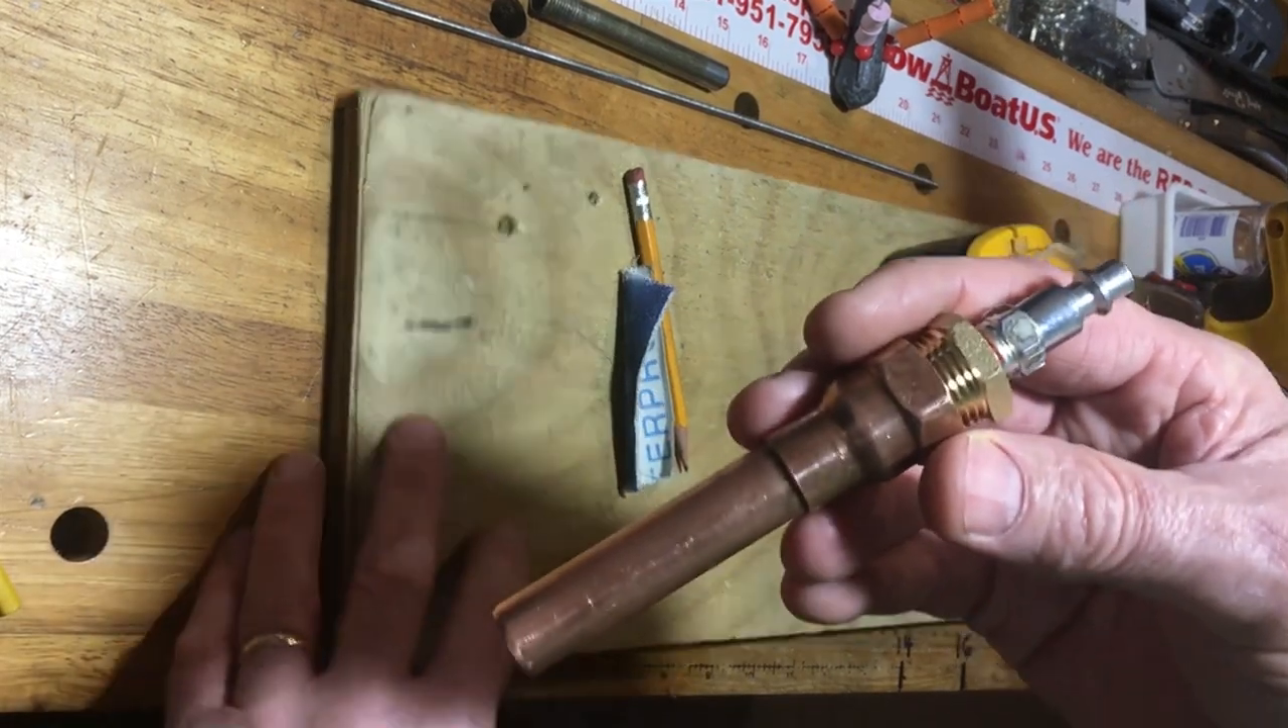We got our fittings all in and we tighten them up and there it is that's the finished product.